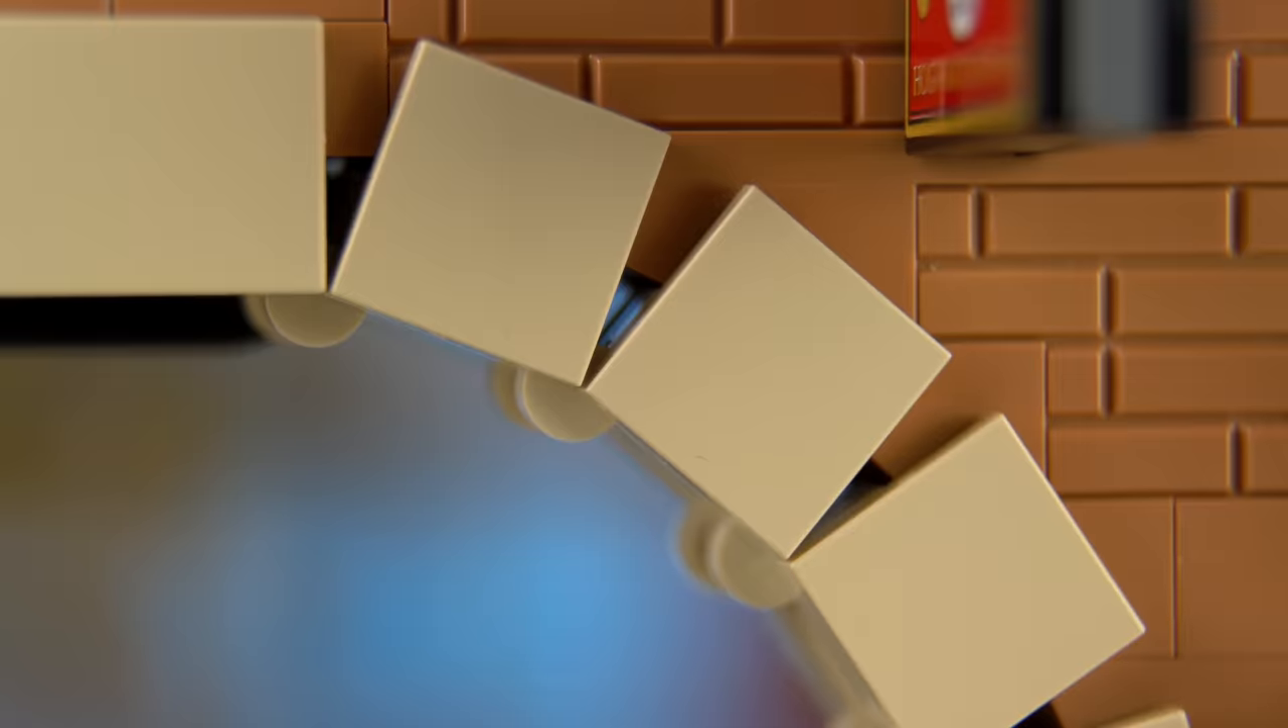The arches themselves while being a cool building technique feels a bit flawed with these gaps between the 2x2 tiles used.